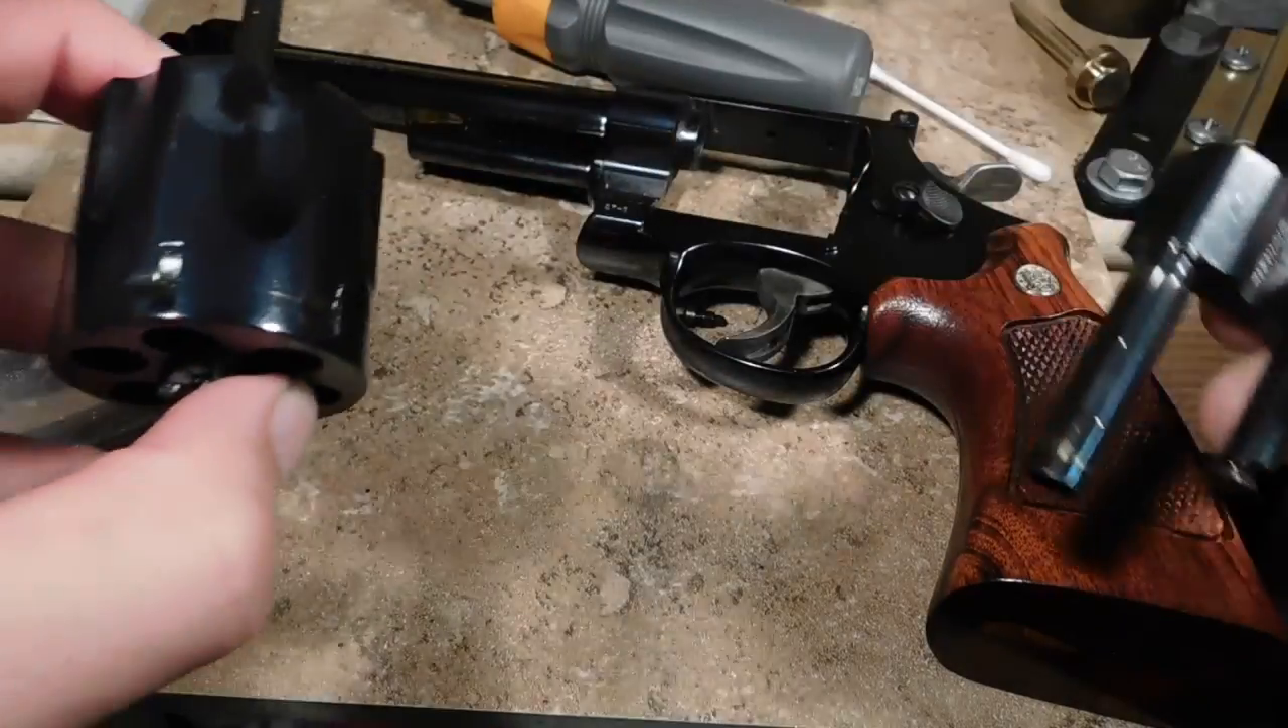The yoke comes right out and there is the cylinder.